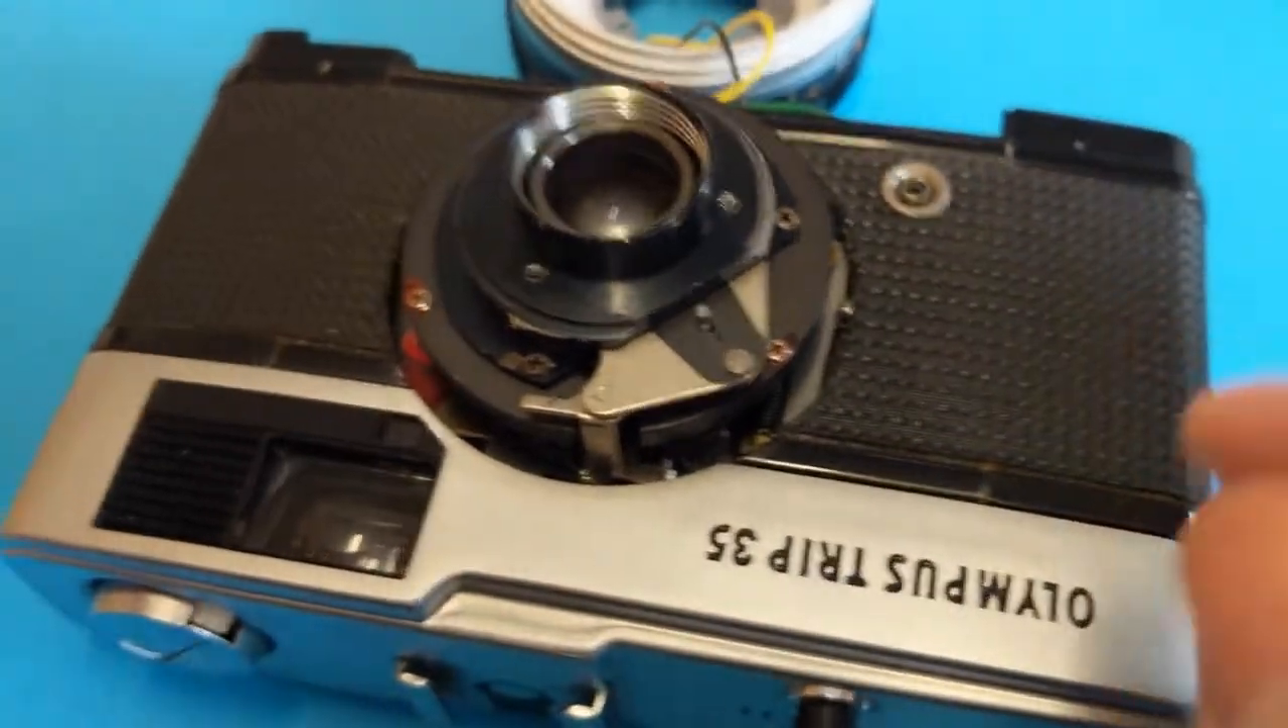Hey guys so i've taken the lens off now and obviously what you want to be doing is they're still attached the wires are still attached so just be careful with that.